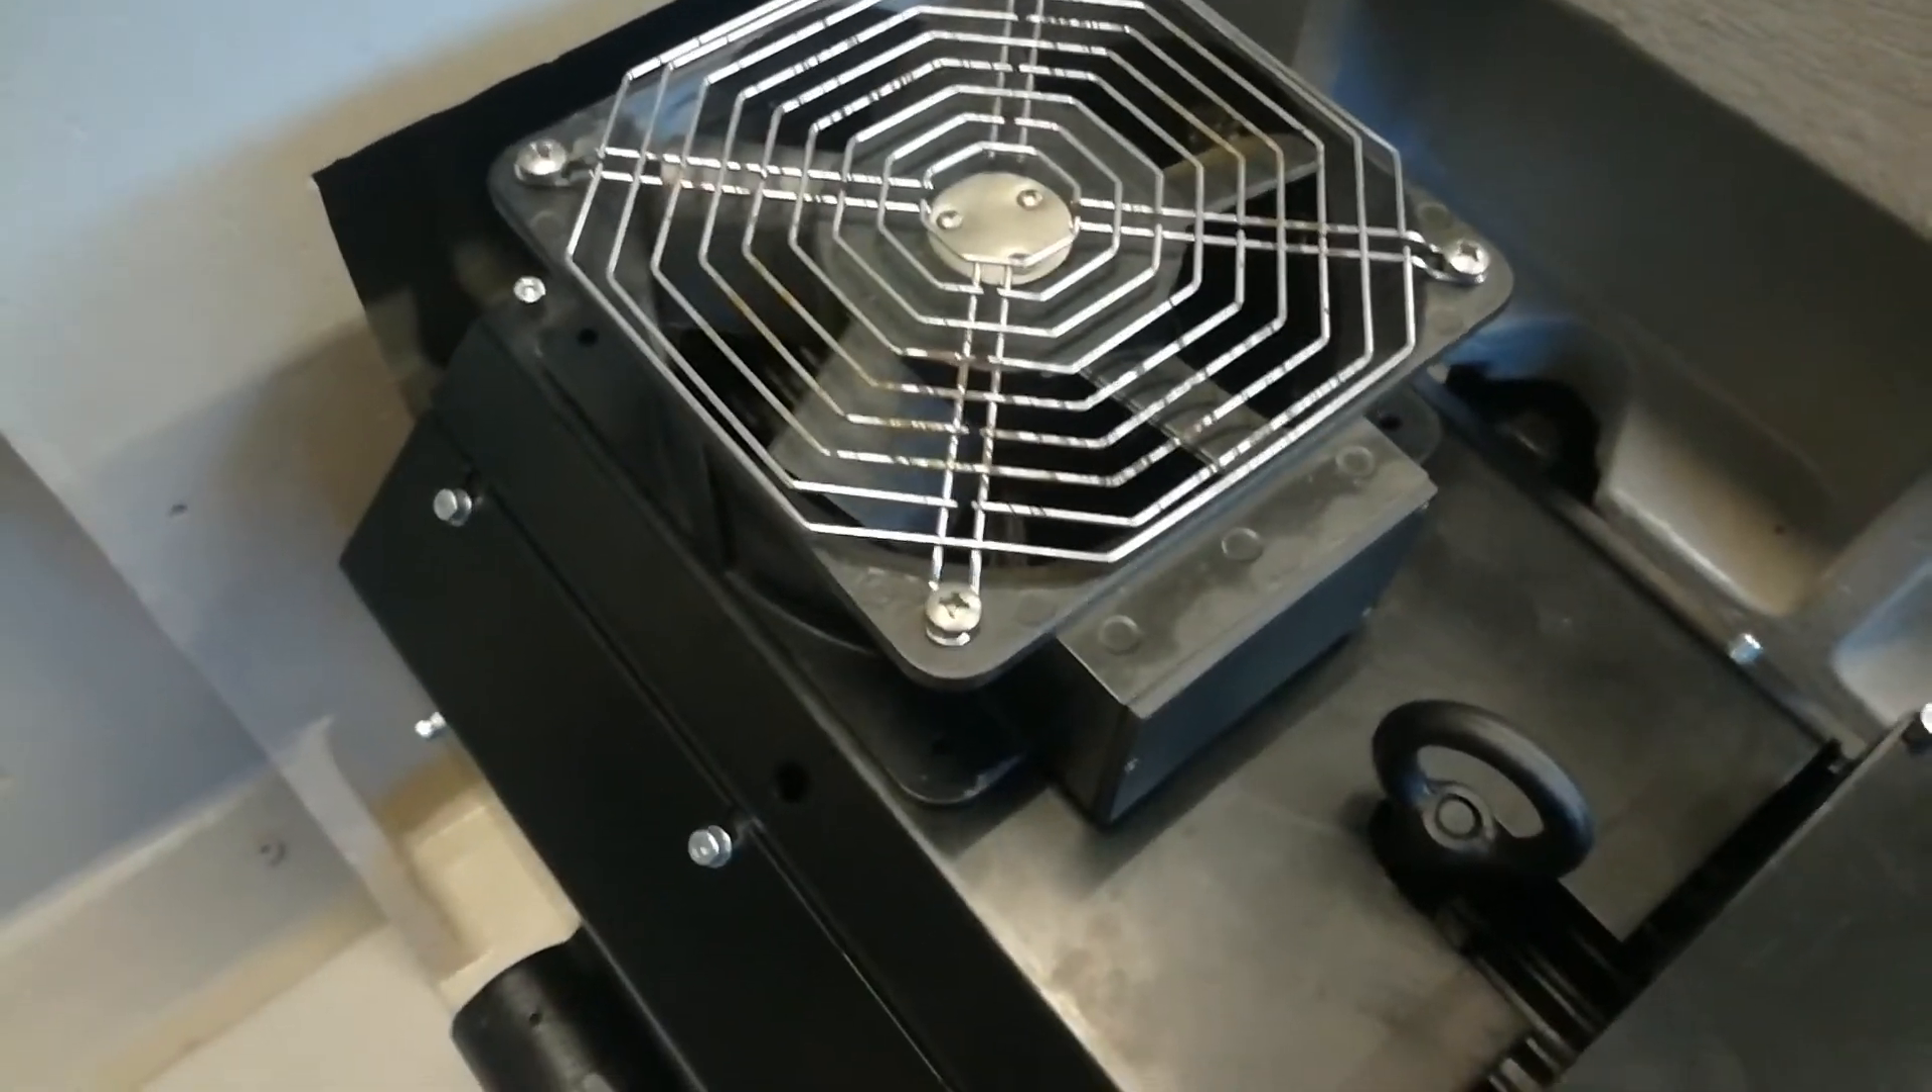But as you can see I've just sat the cooling fan back on the top there at the moment just so you guys can get an idea of what it looks like sitting in the machine.